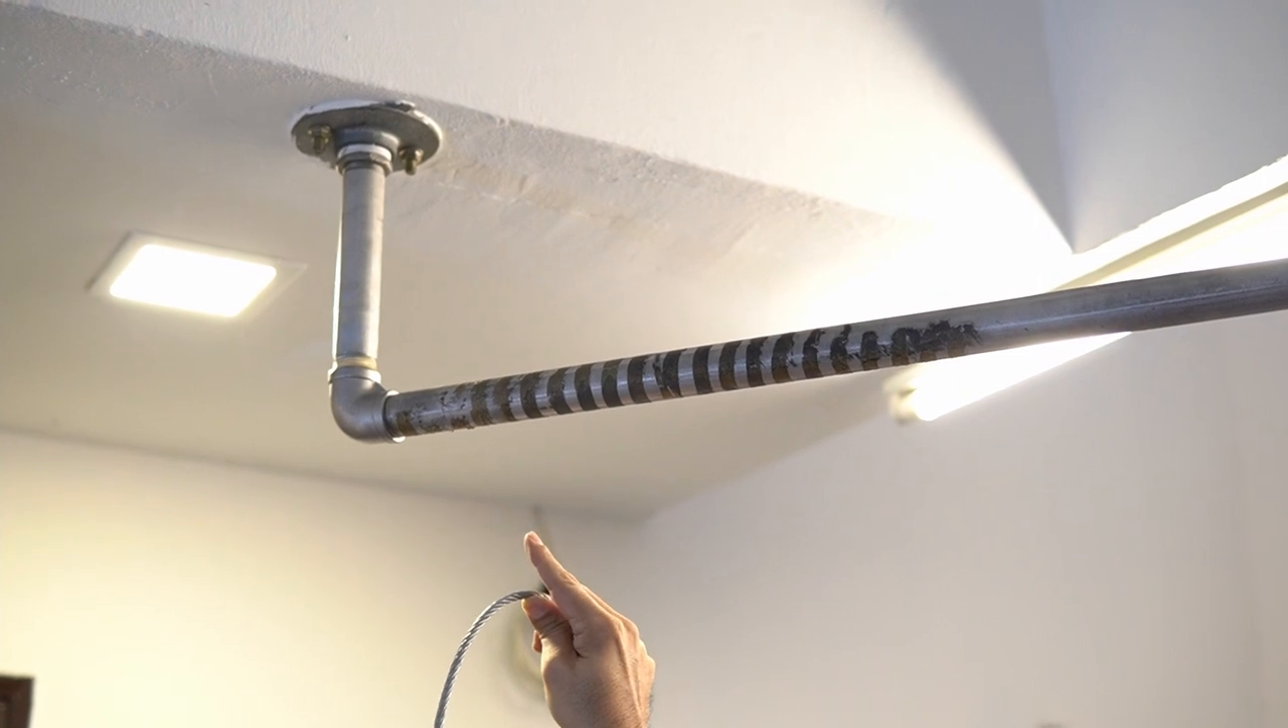As you can see, I already installed the pull -out bar previously.